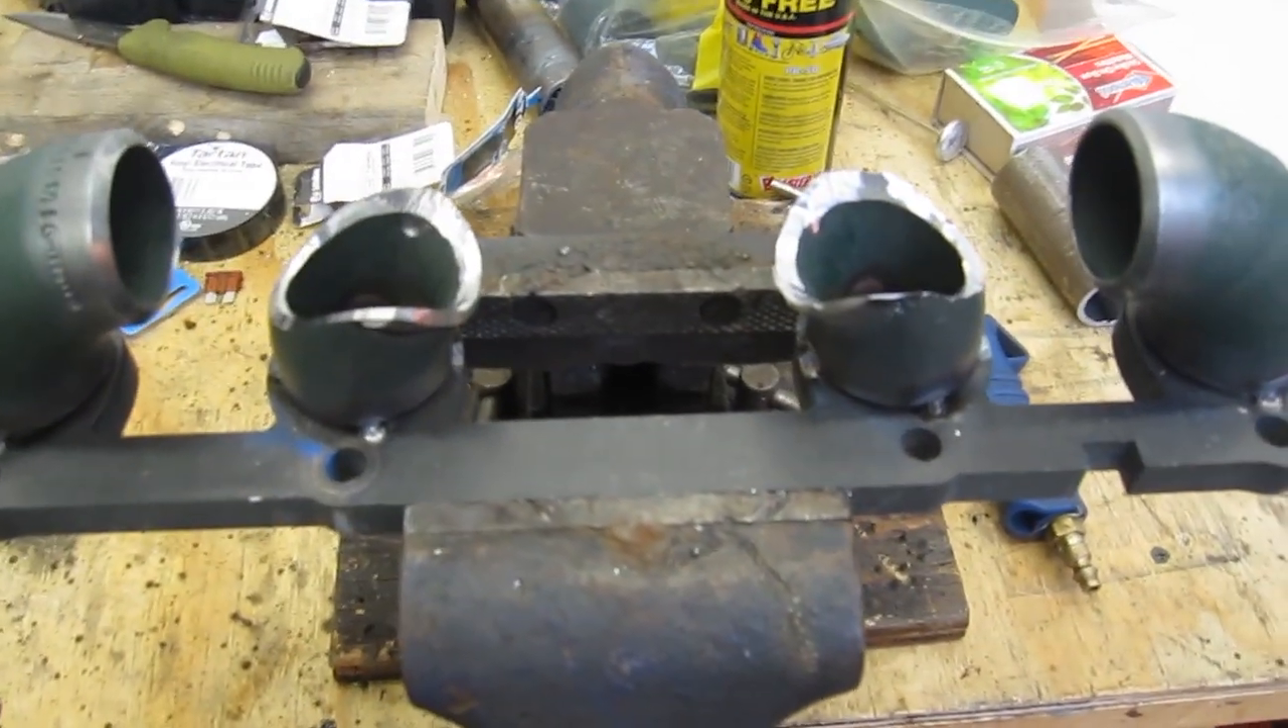Just got my runners tacked on the flange for the moment. Just a couple real small tacks of the TIG welder just to hold them there.